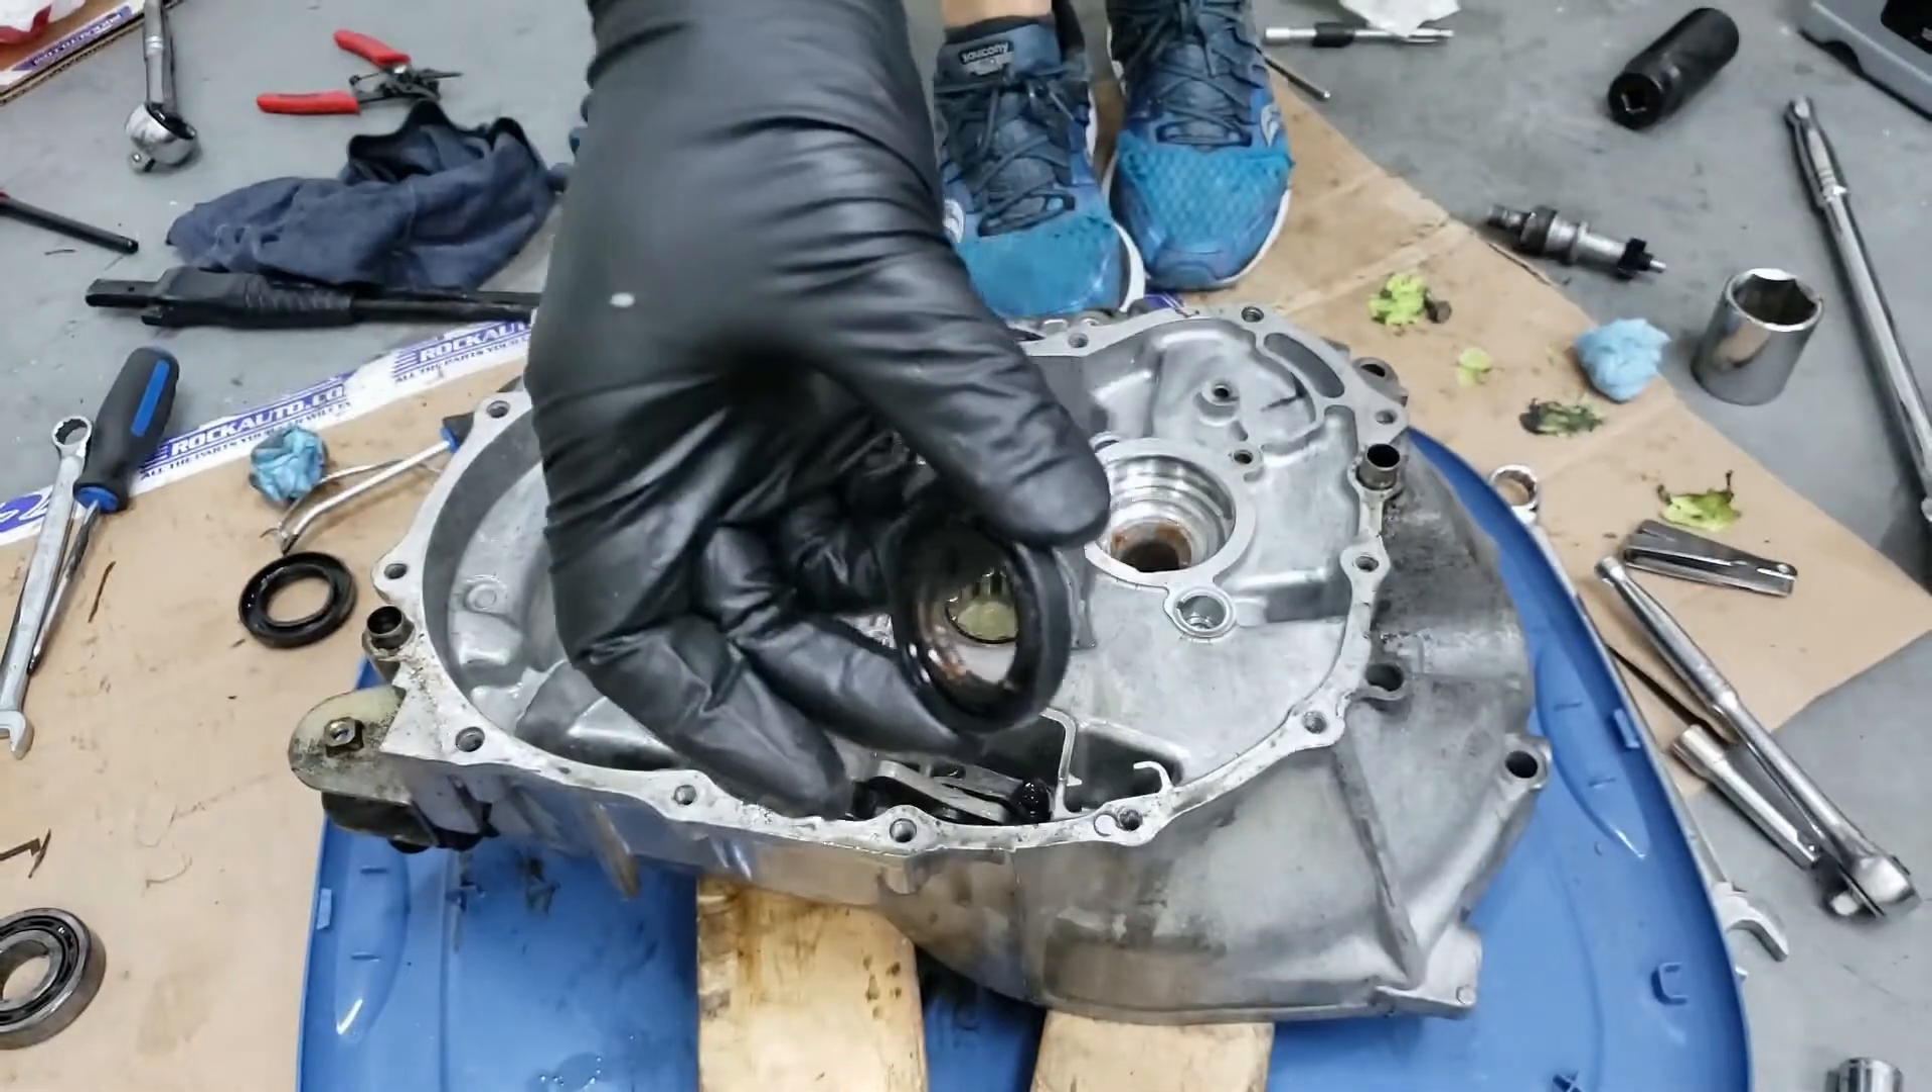I got the seal out so we're going to be replacing that as well.